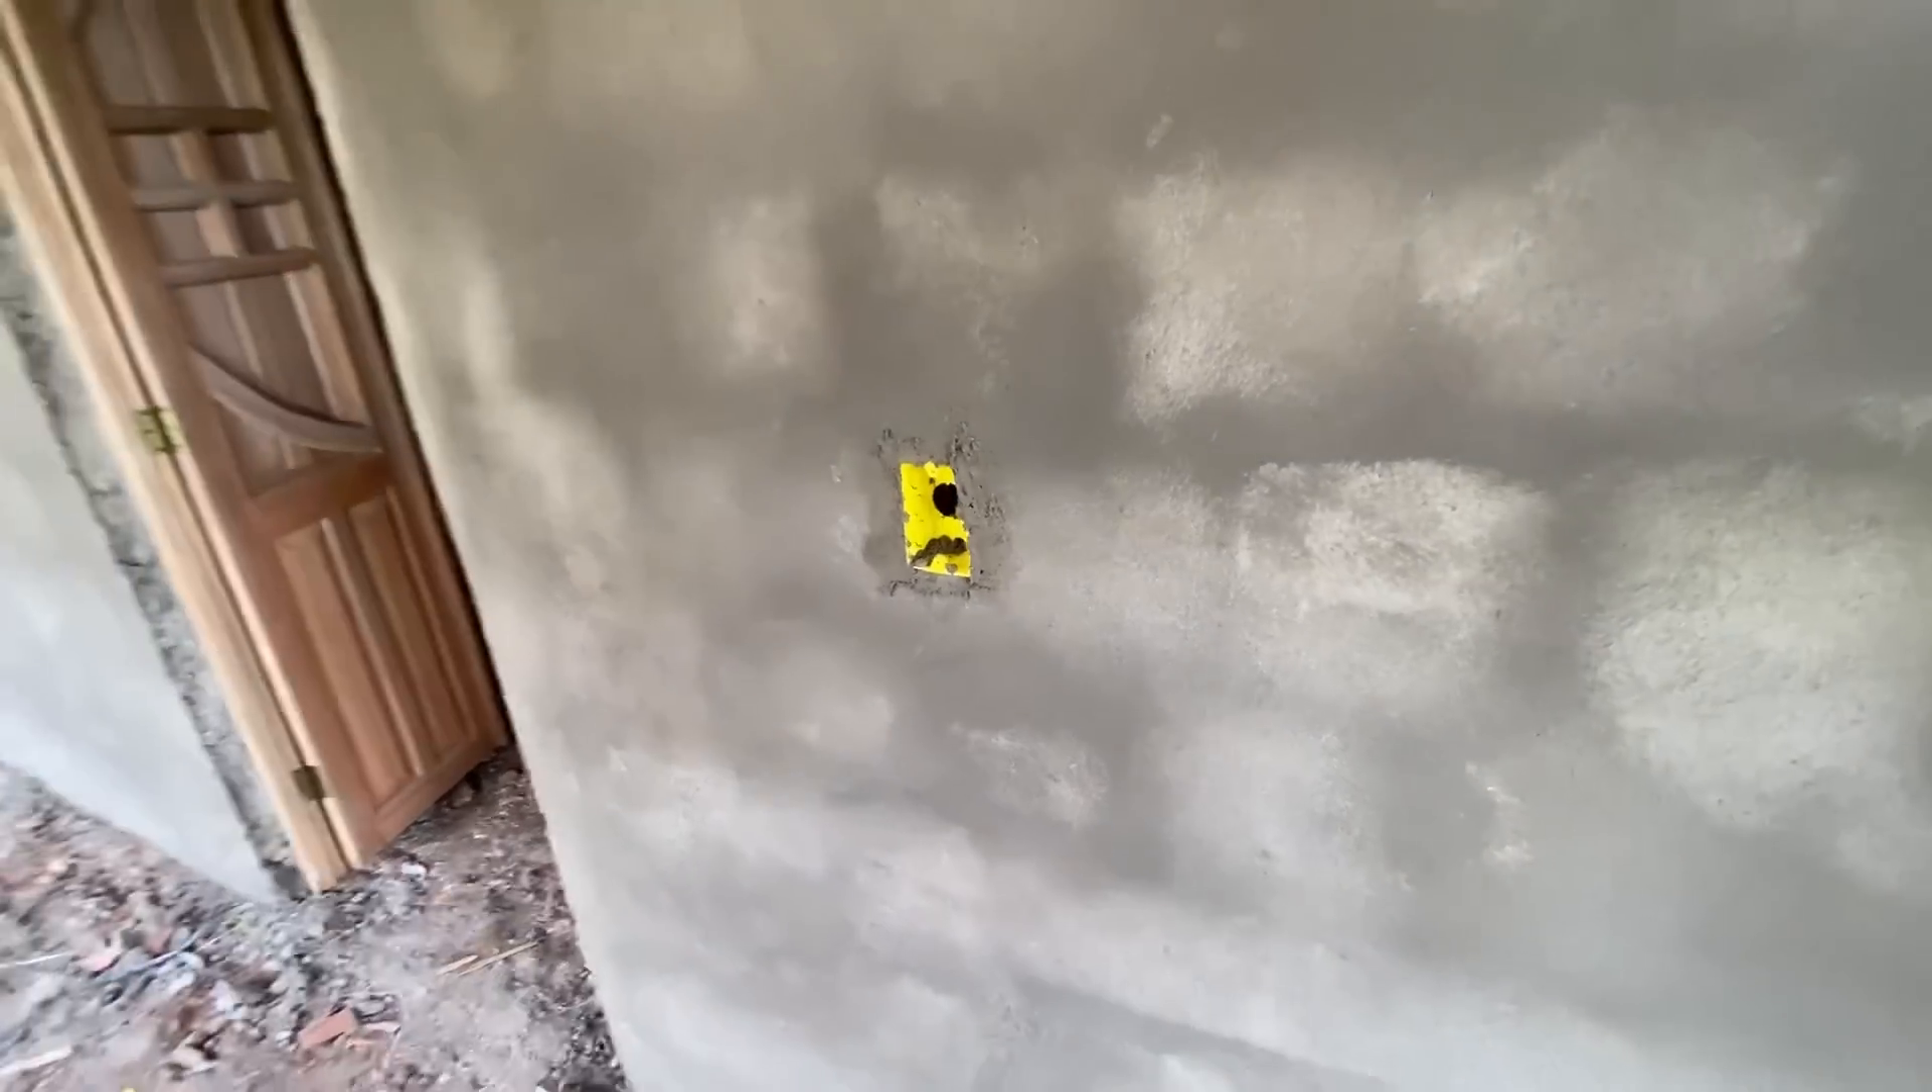Foi colocado agora a caixinha aqui.